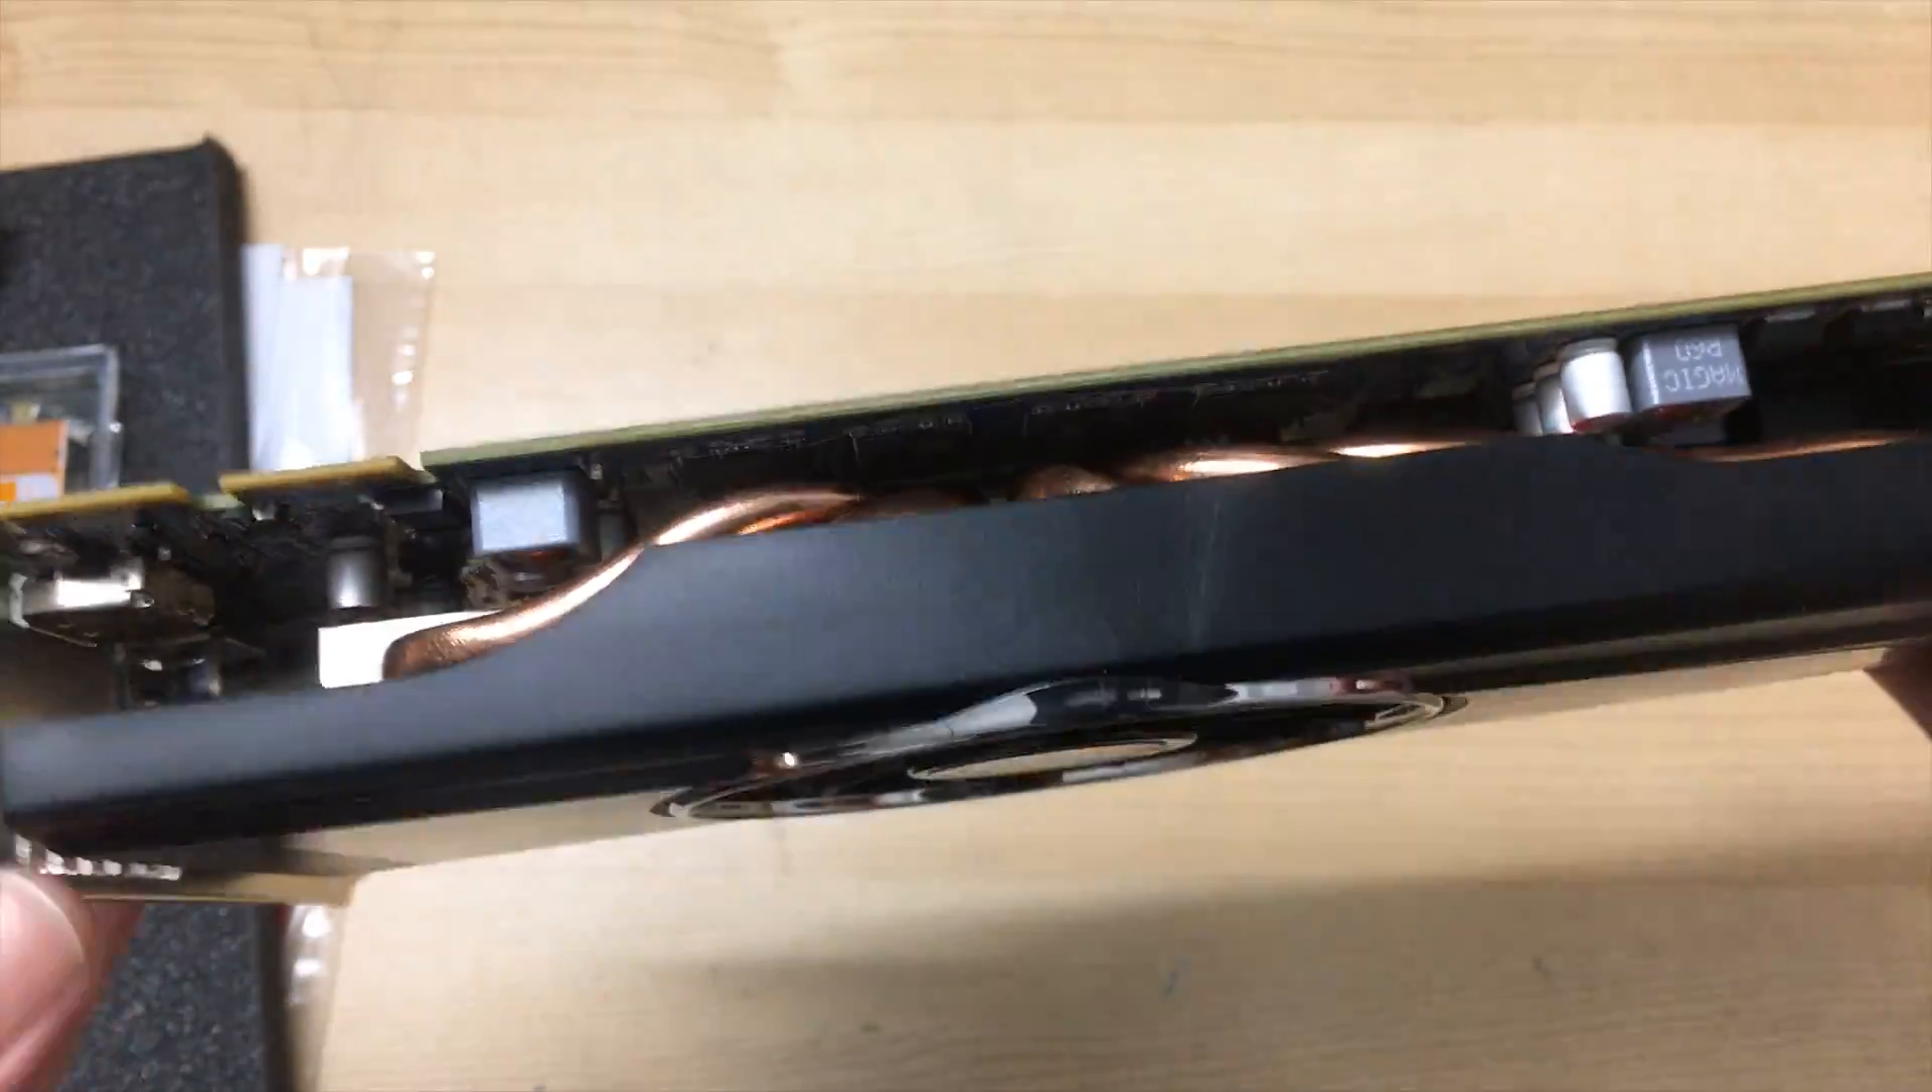I haven't taken apart the cooler yet.